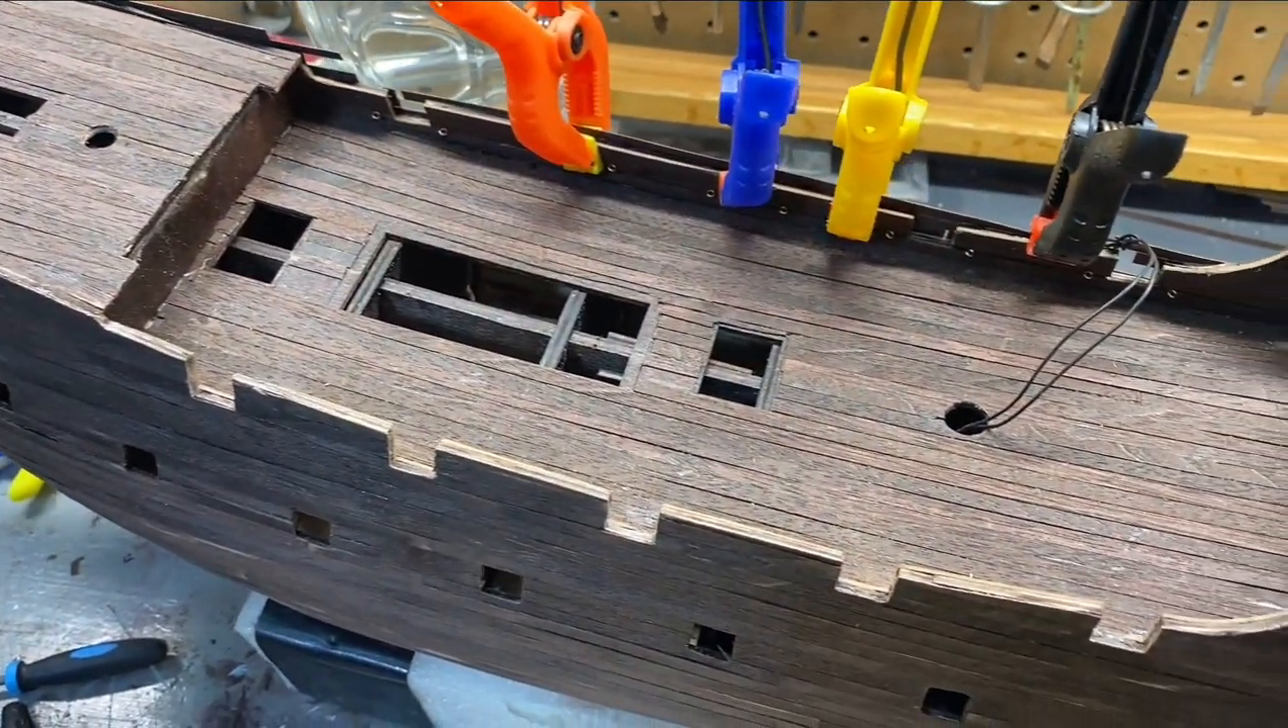You can see I have the deck in place.